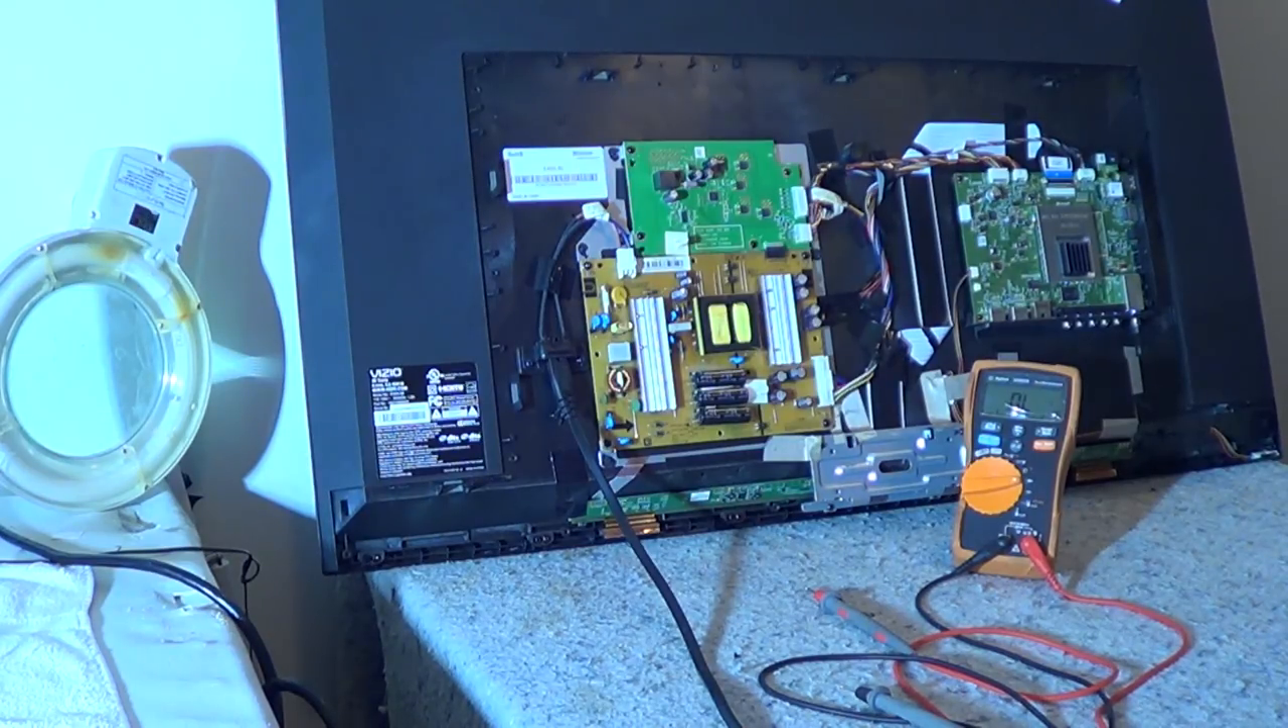All right so now we have our back cover off and I'll just give you a basic rundown on these boards here.